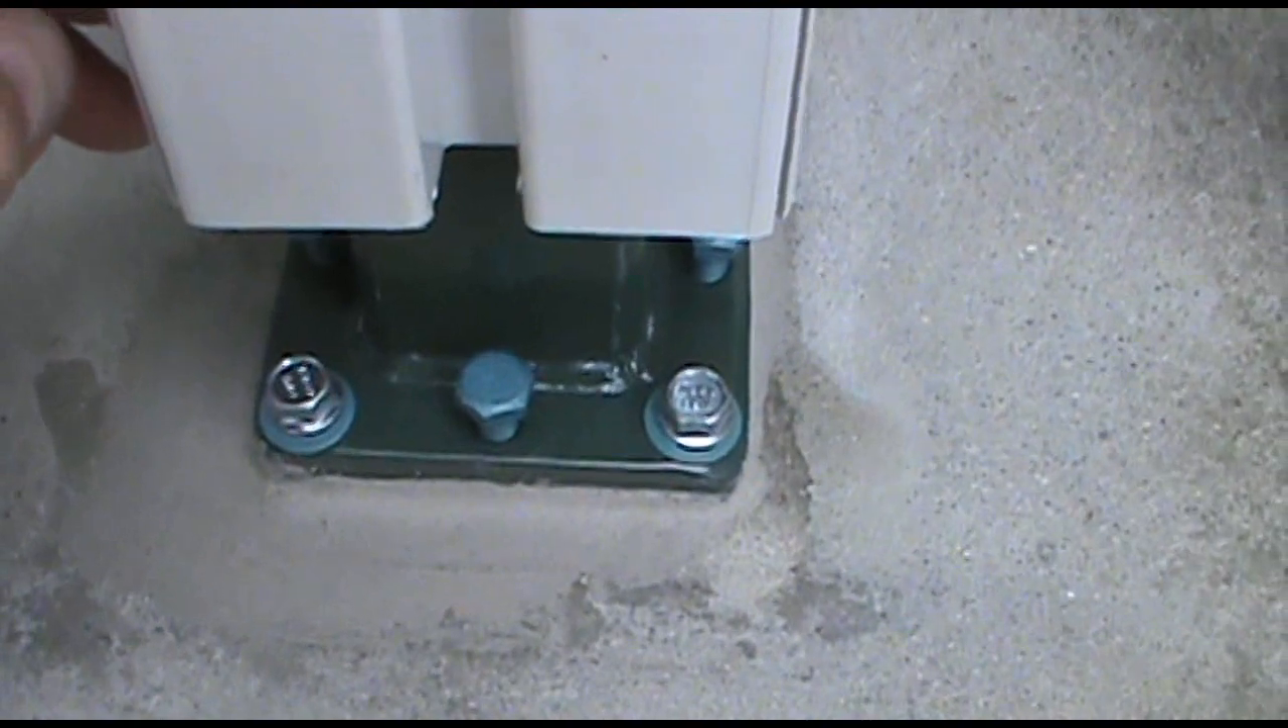Then I drilled these concrete screws down into the holes that I made with a quarter -inch drill, masonry bit.